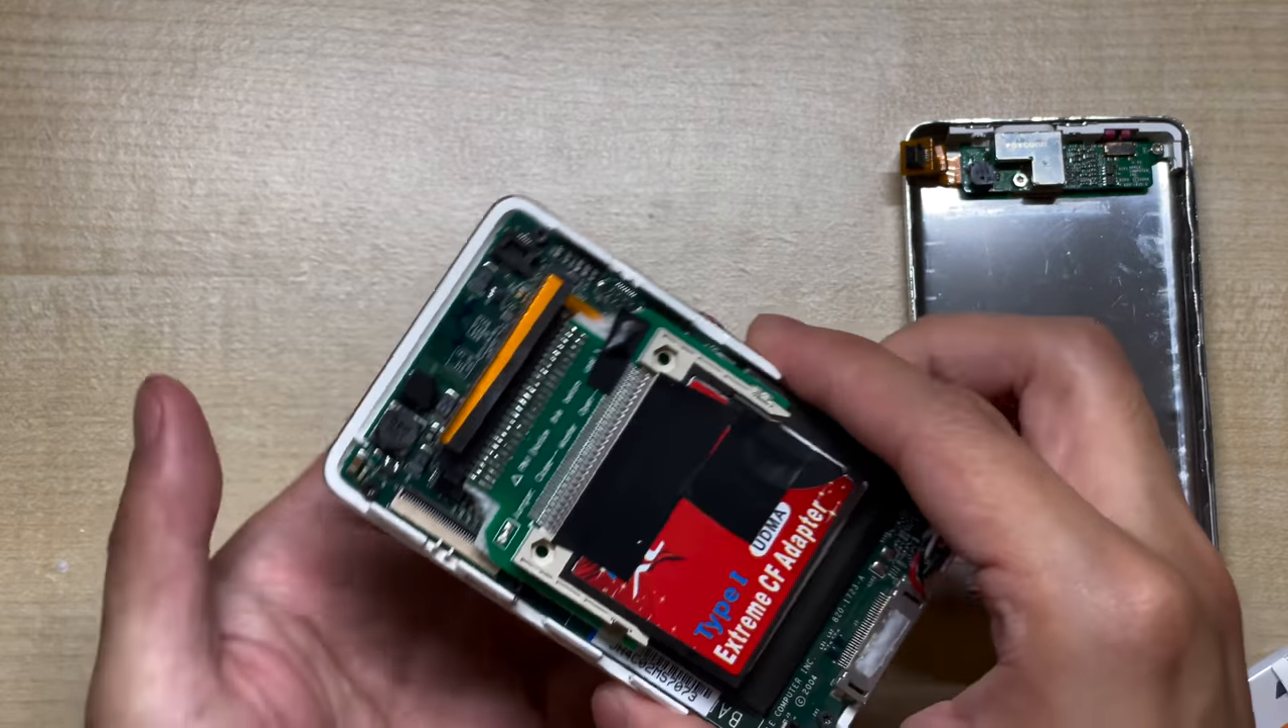As you can see, this iPod has already been flash modded with a generic green board and red adapter.